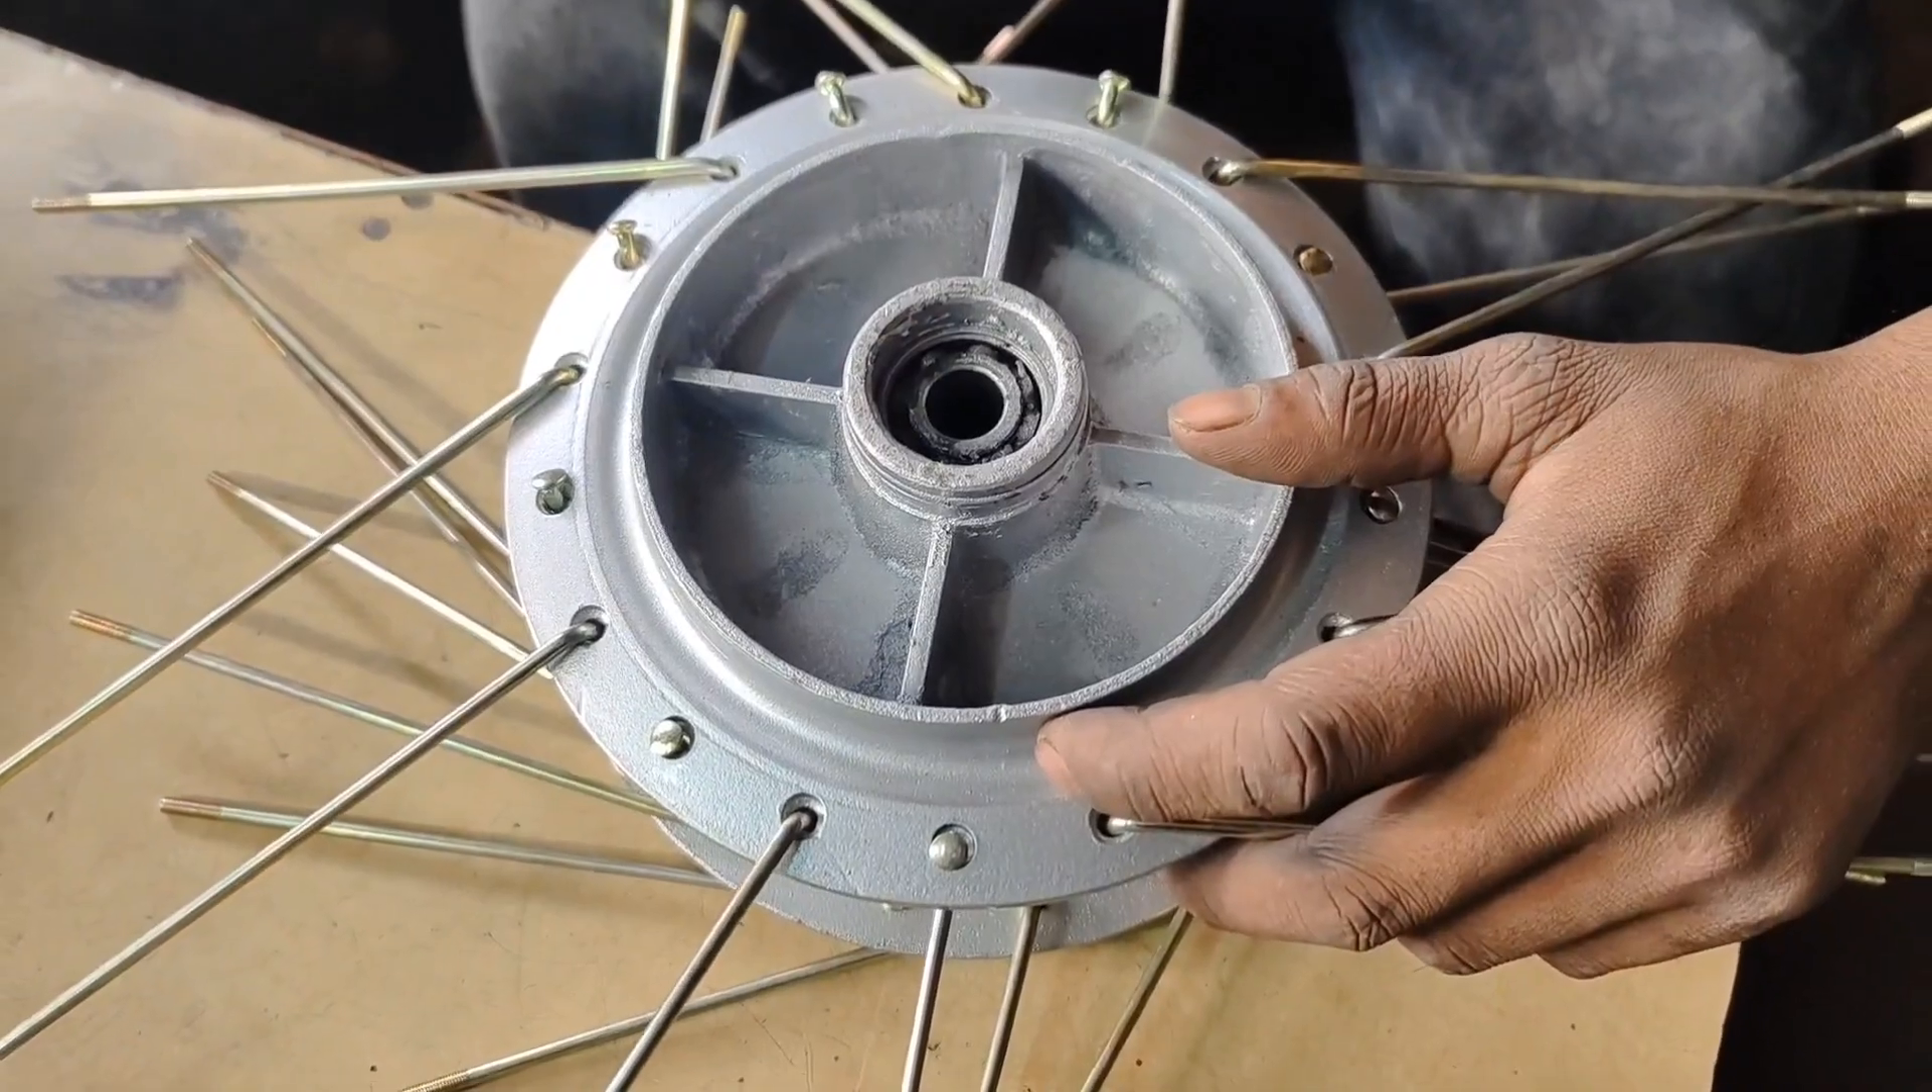ये हब में तिली डल गई है।